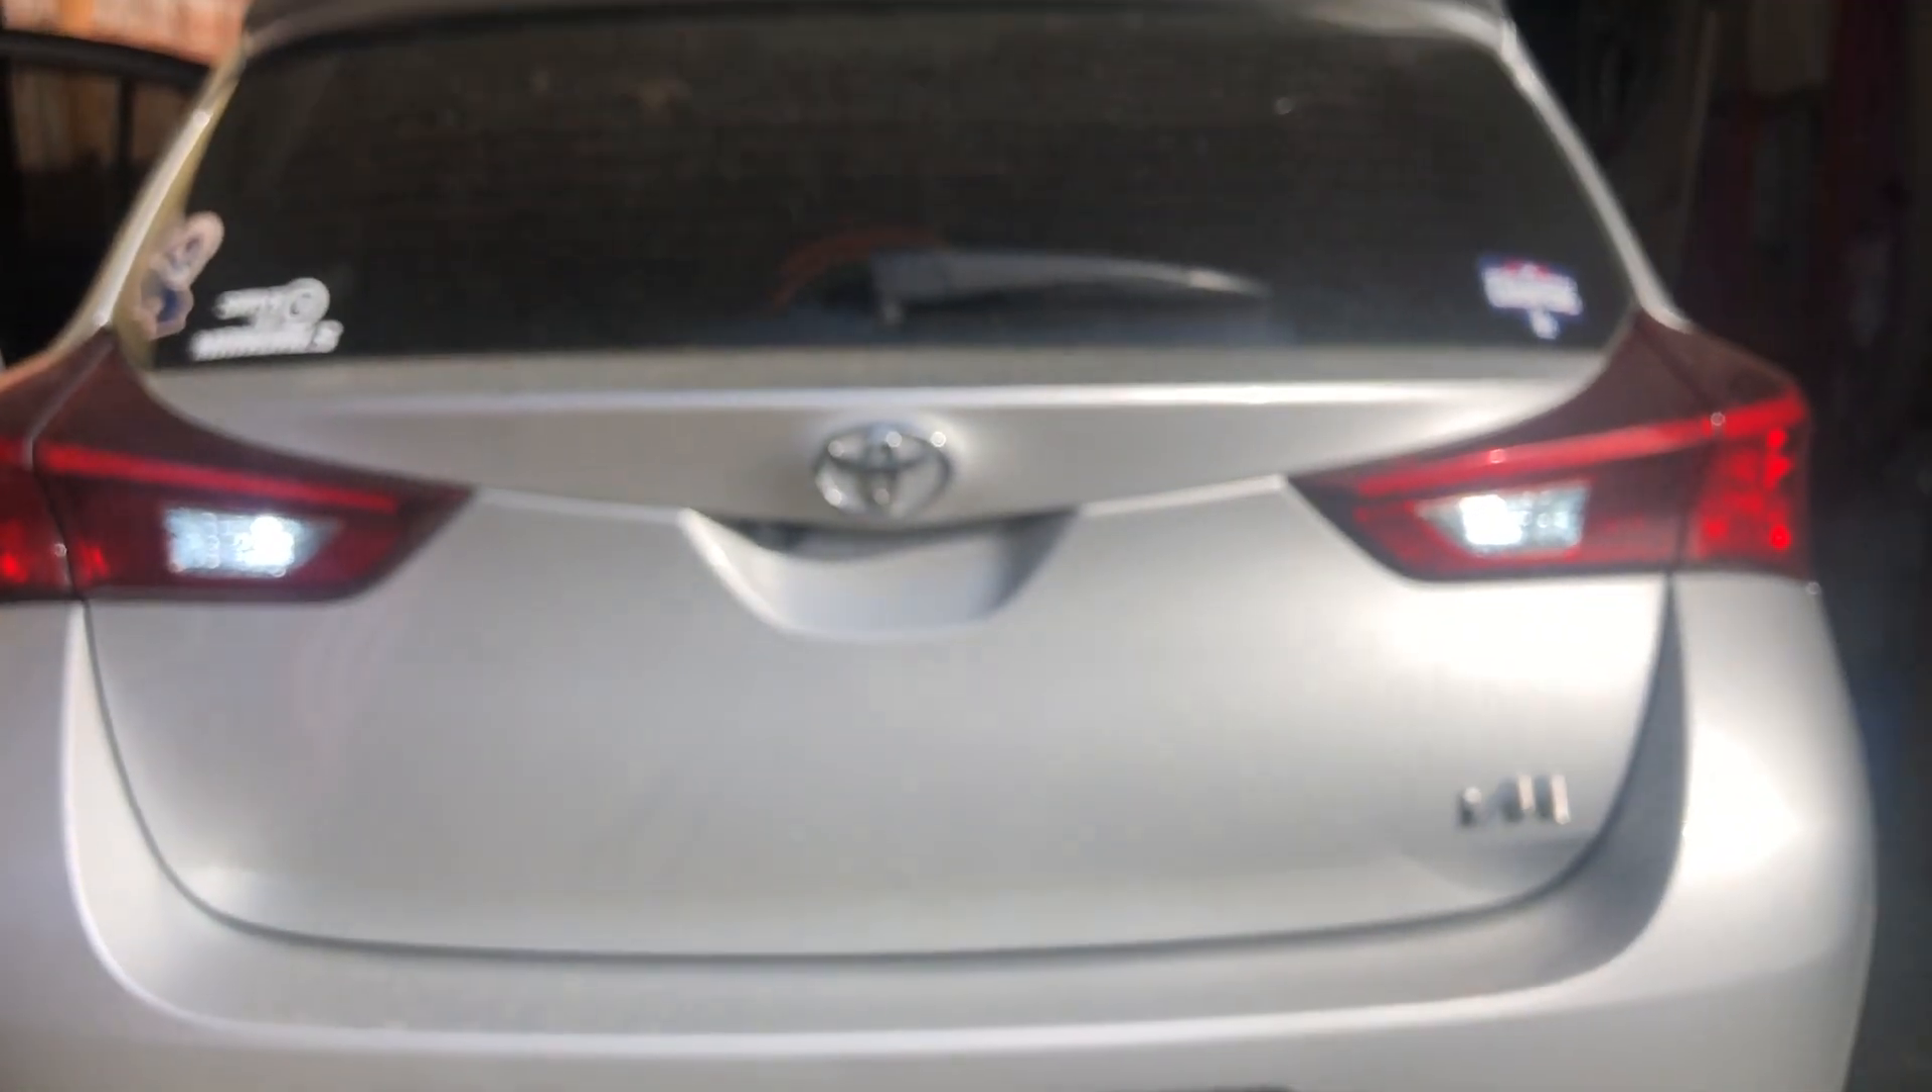Now we got LEDs on both sides.